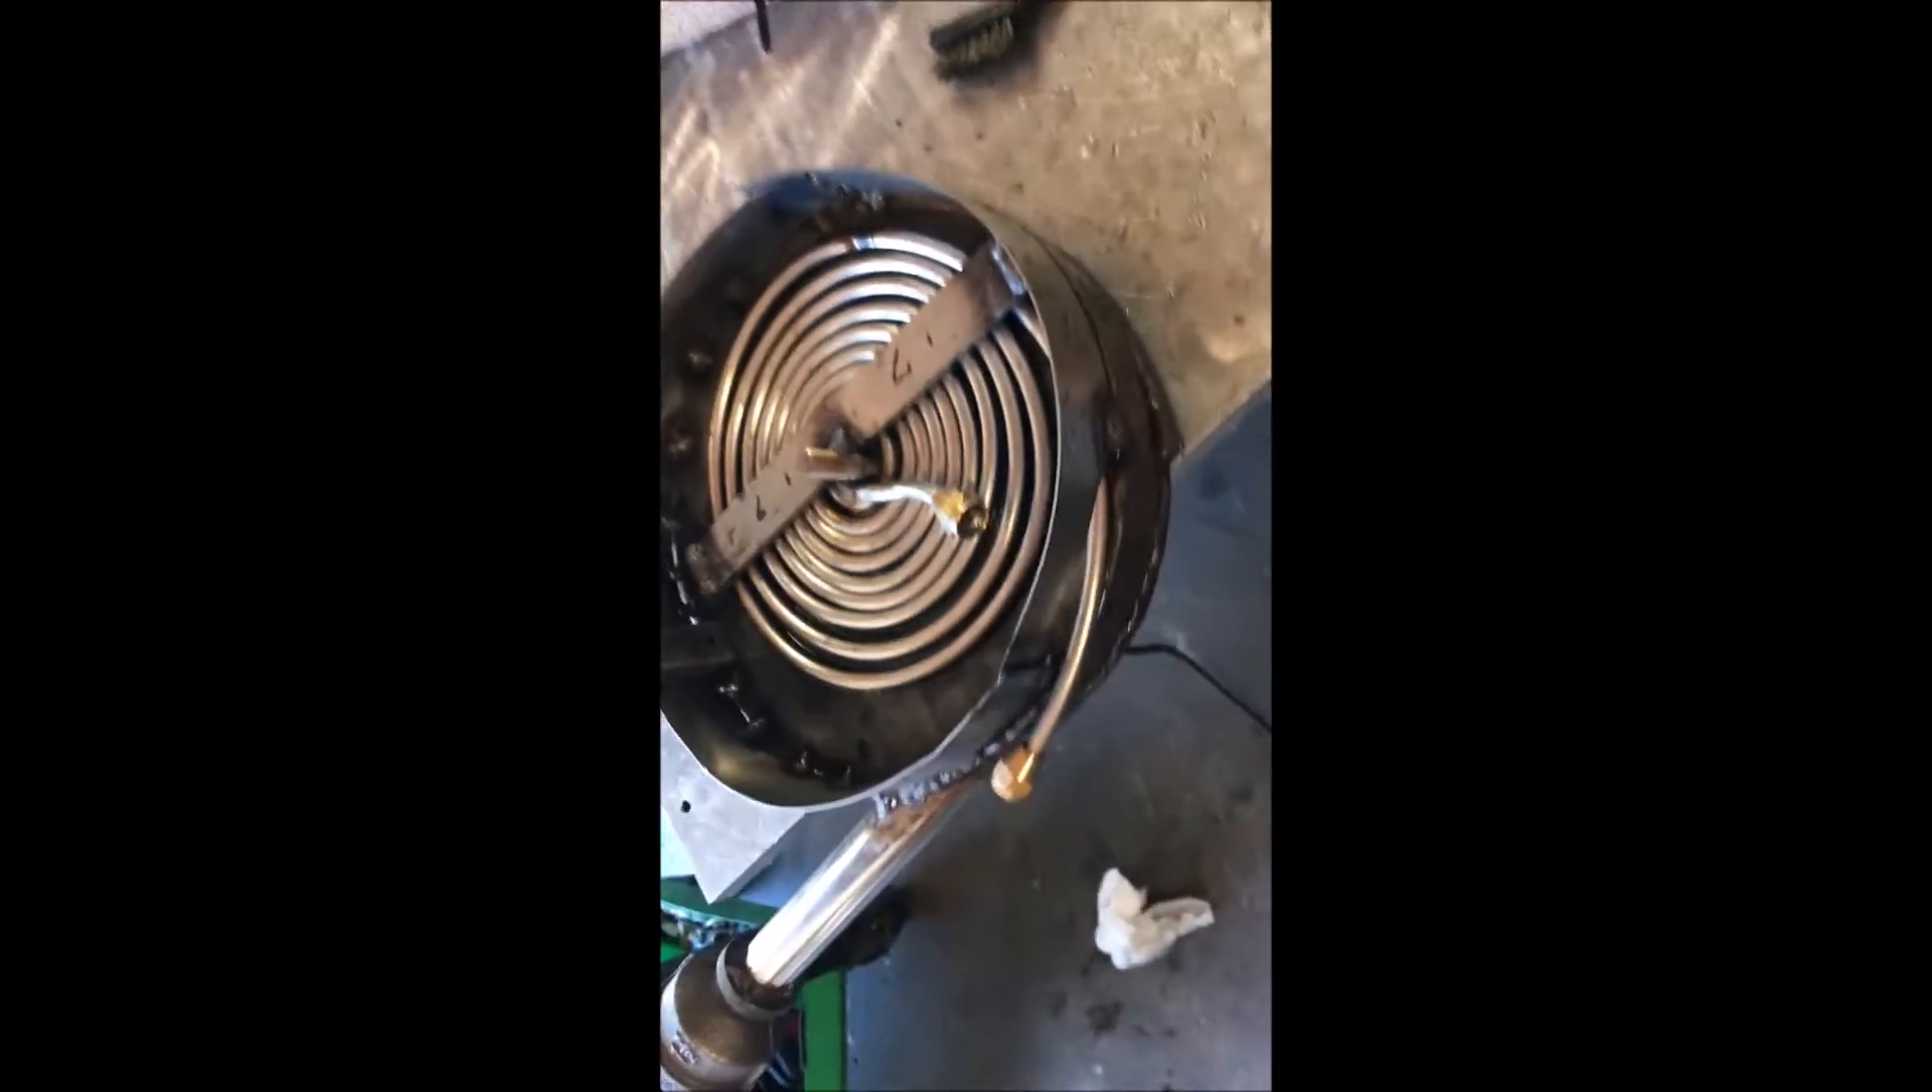All right so here's the preheat coil before i cover it all up.